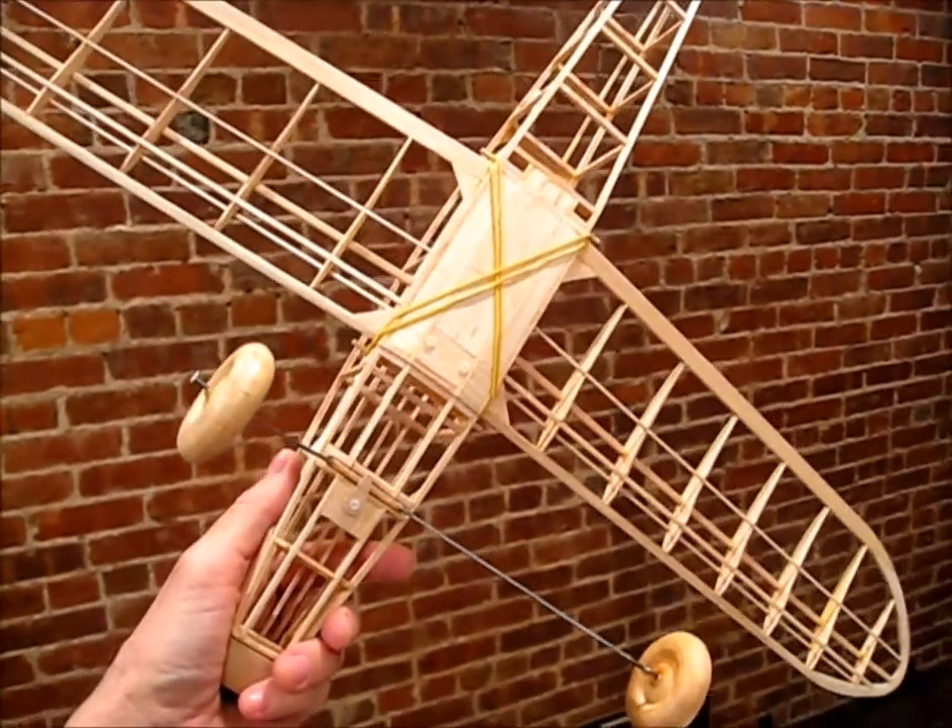All right I did the landing gear in the usual way where it just plugs into the bottom.